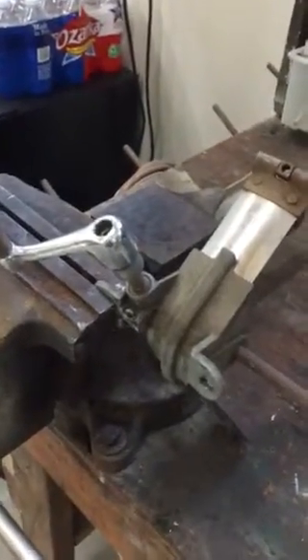This is the 1946 Chevrolet pickup truck window crank removed from the dashboard.